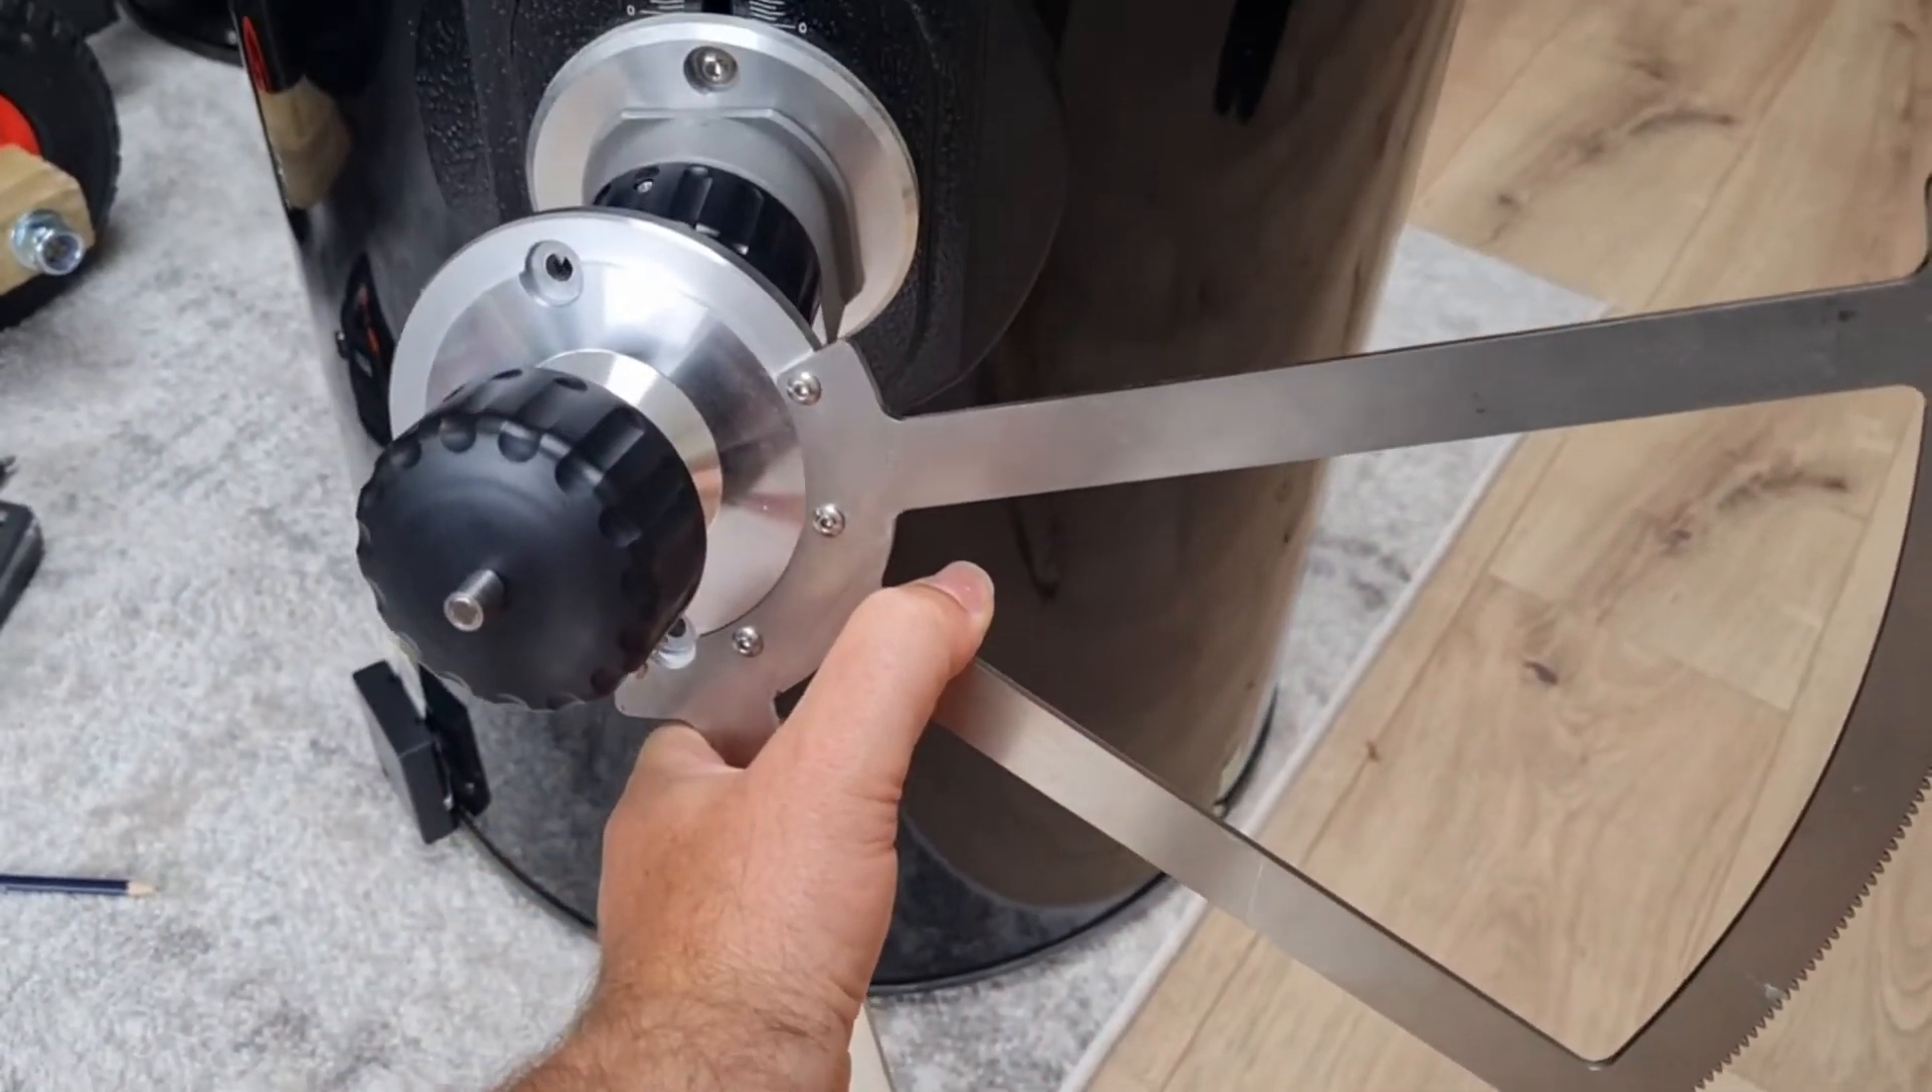The next thing that I installed was the altitude arm. So you can see here on this example I already had it installed on a part that I had bought from Romer Optics.